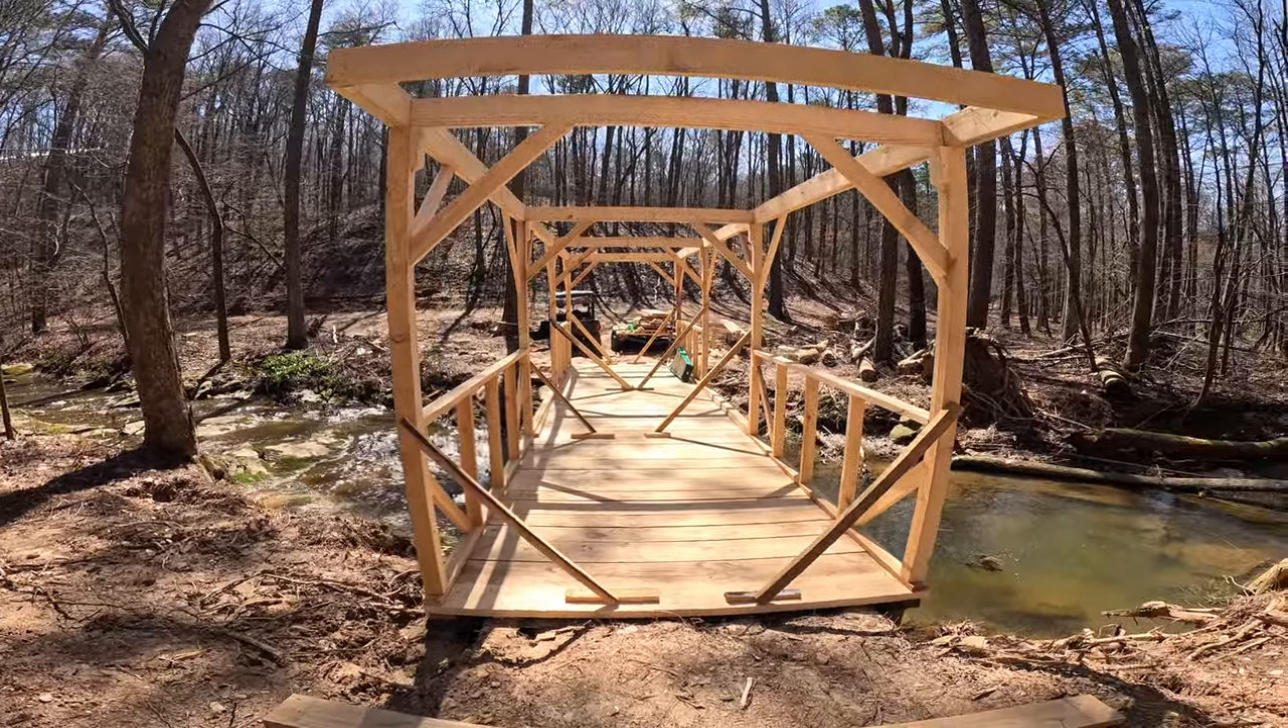I could probably take those temporary wall braces down. But I kind of want to get some strapping and tie the posts down to the bridge deck before I do that.